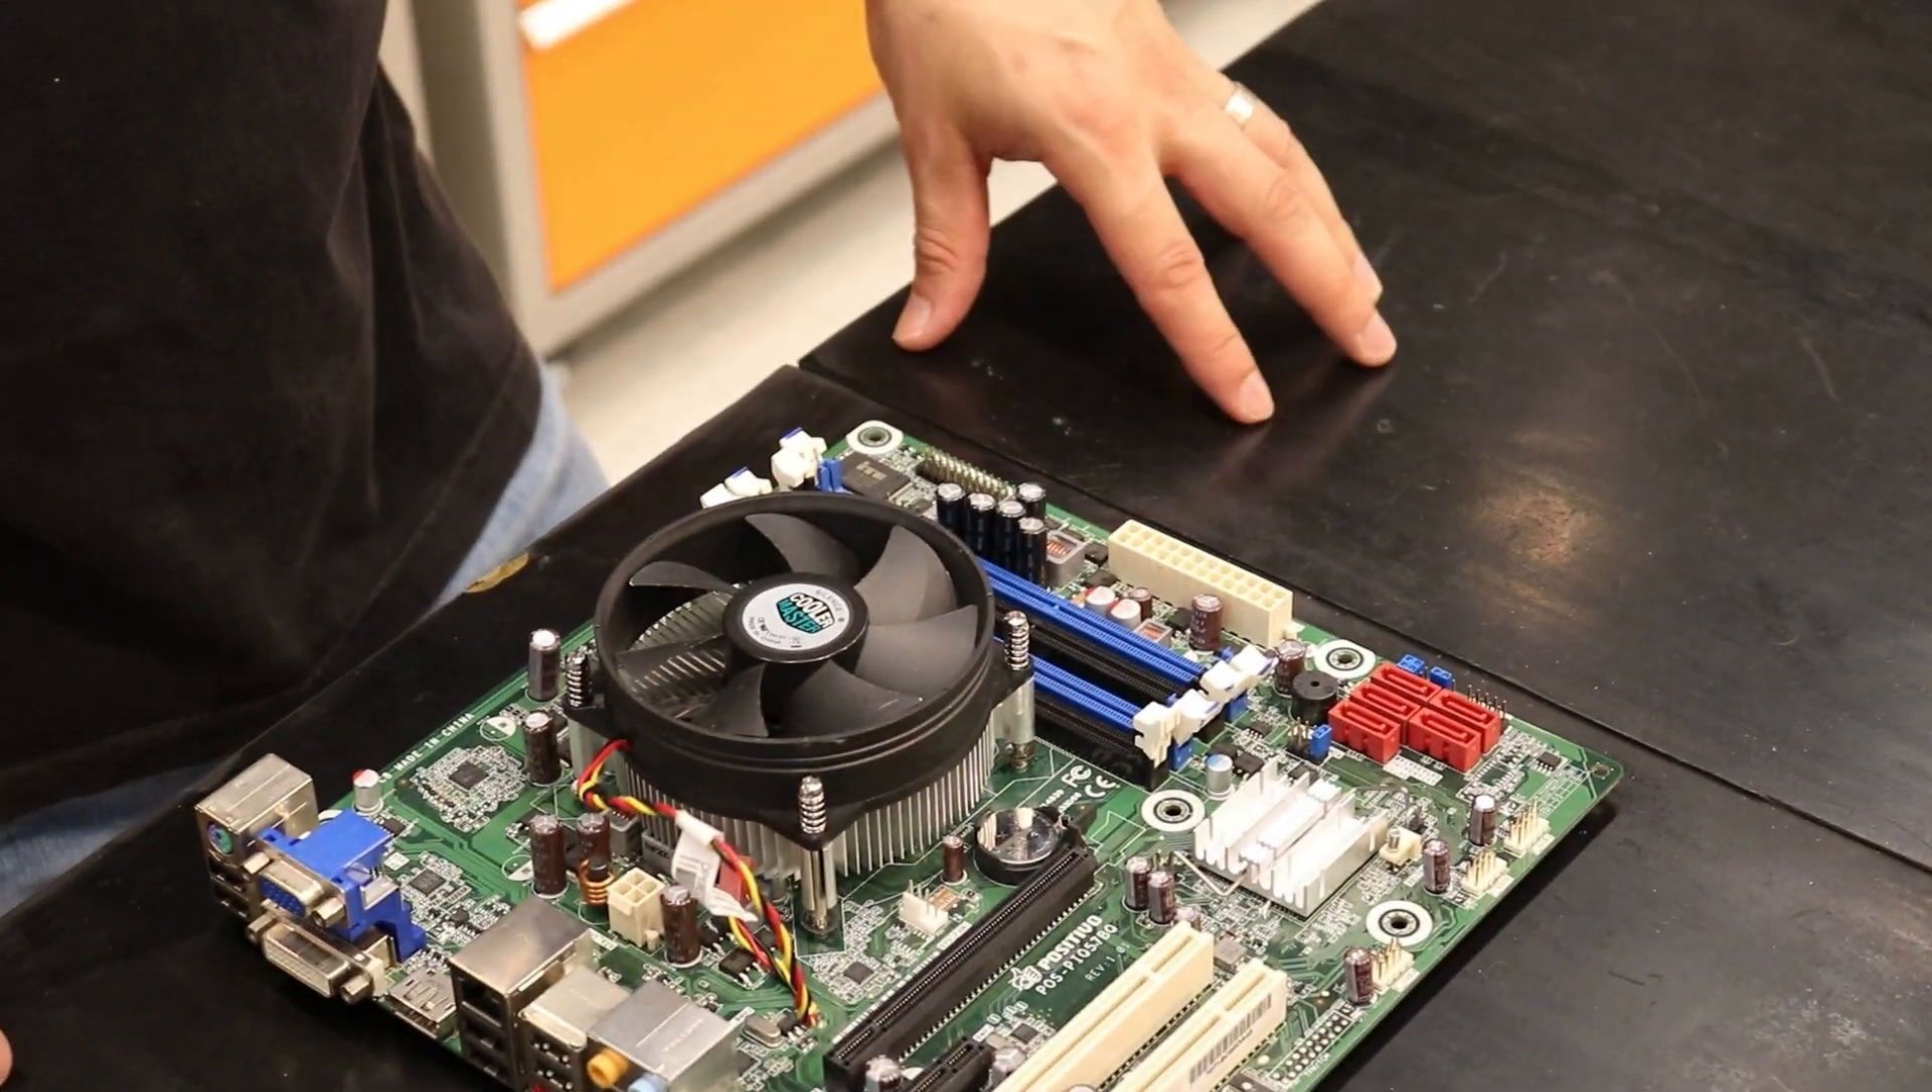E aqui está o nosso cooler preso na placa-mãe de forma devida.